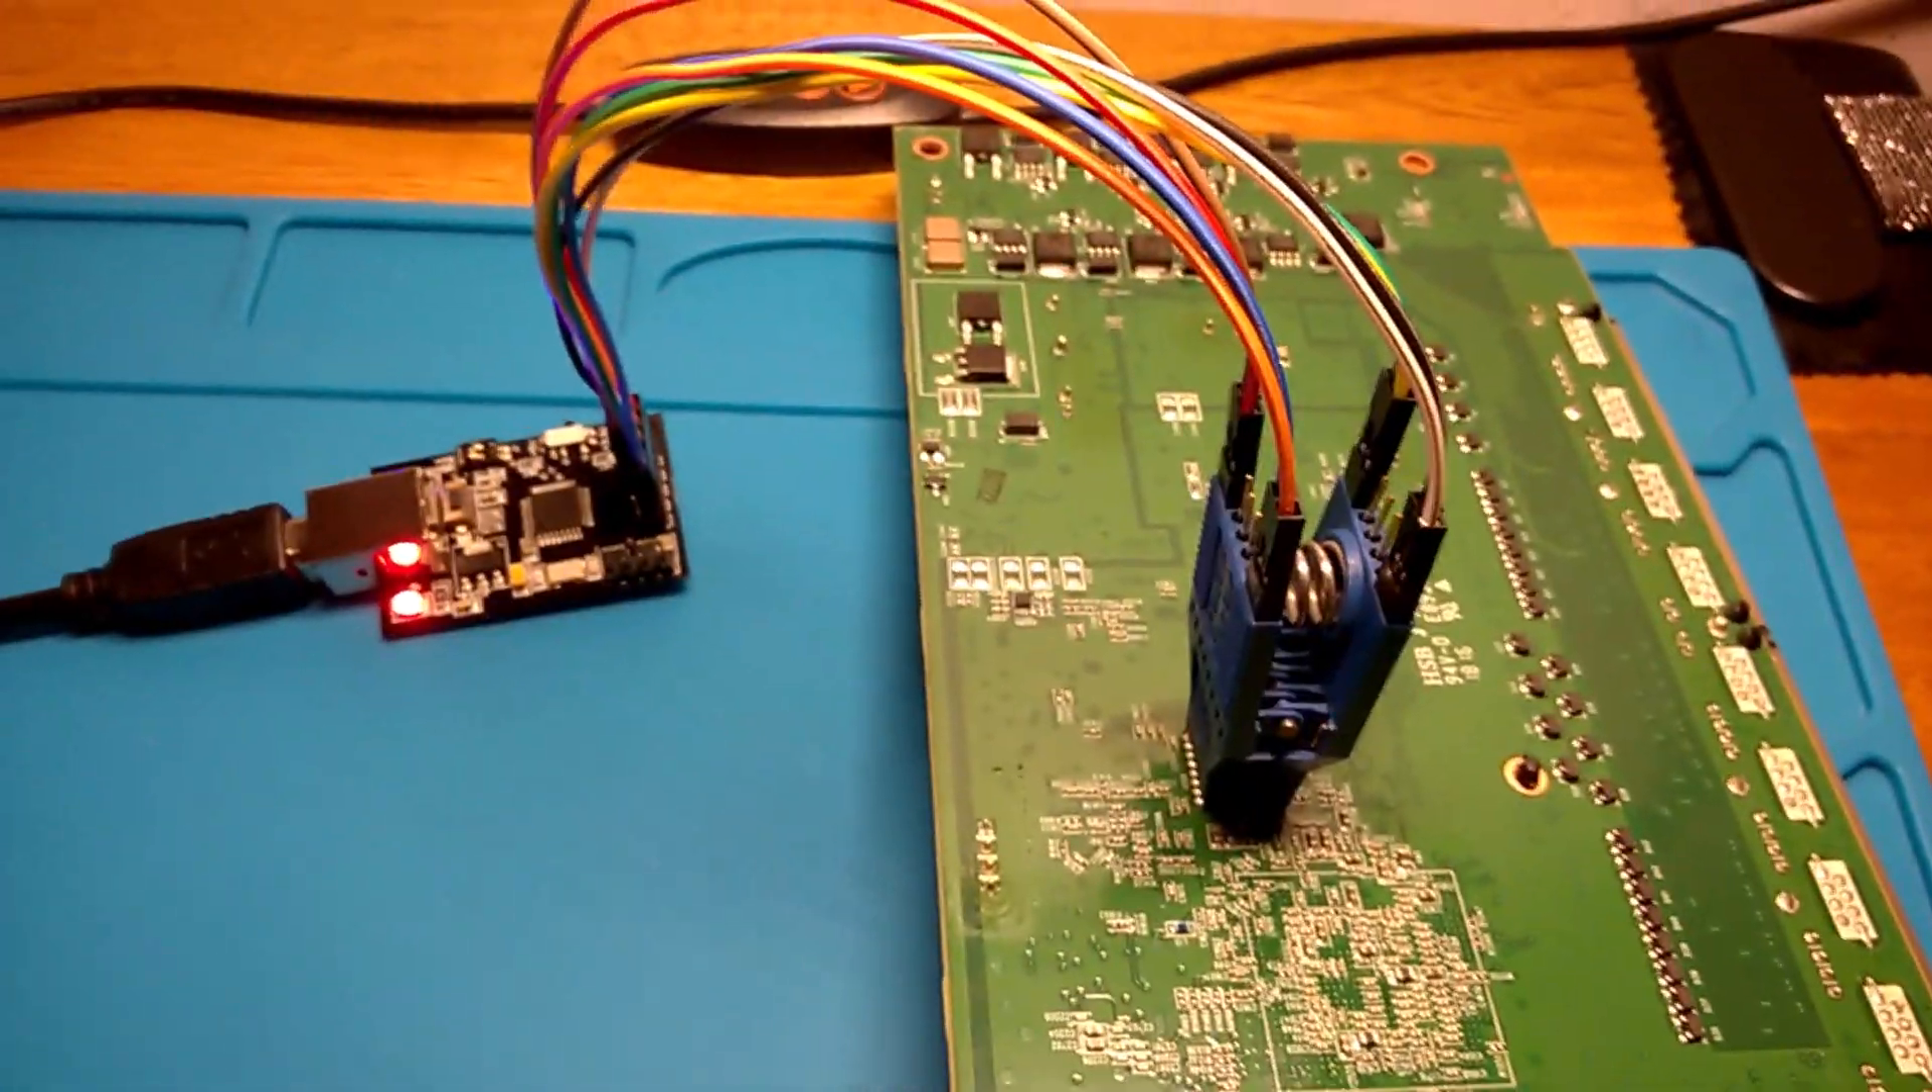Okay so now i have the flash cat connected to the usb cable on my computer and you can see a couple lights.